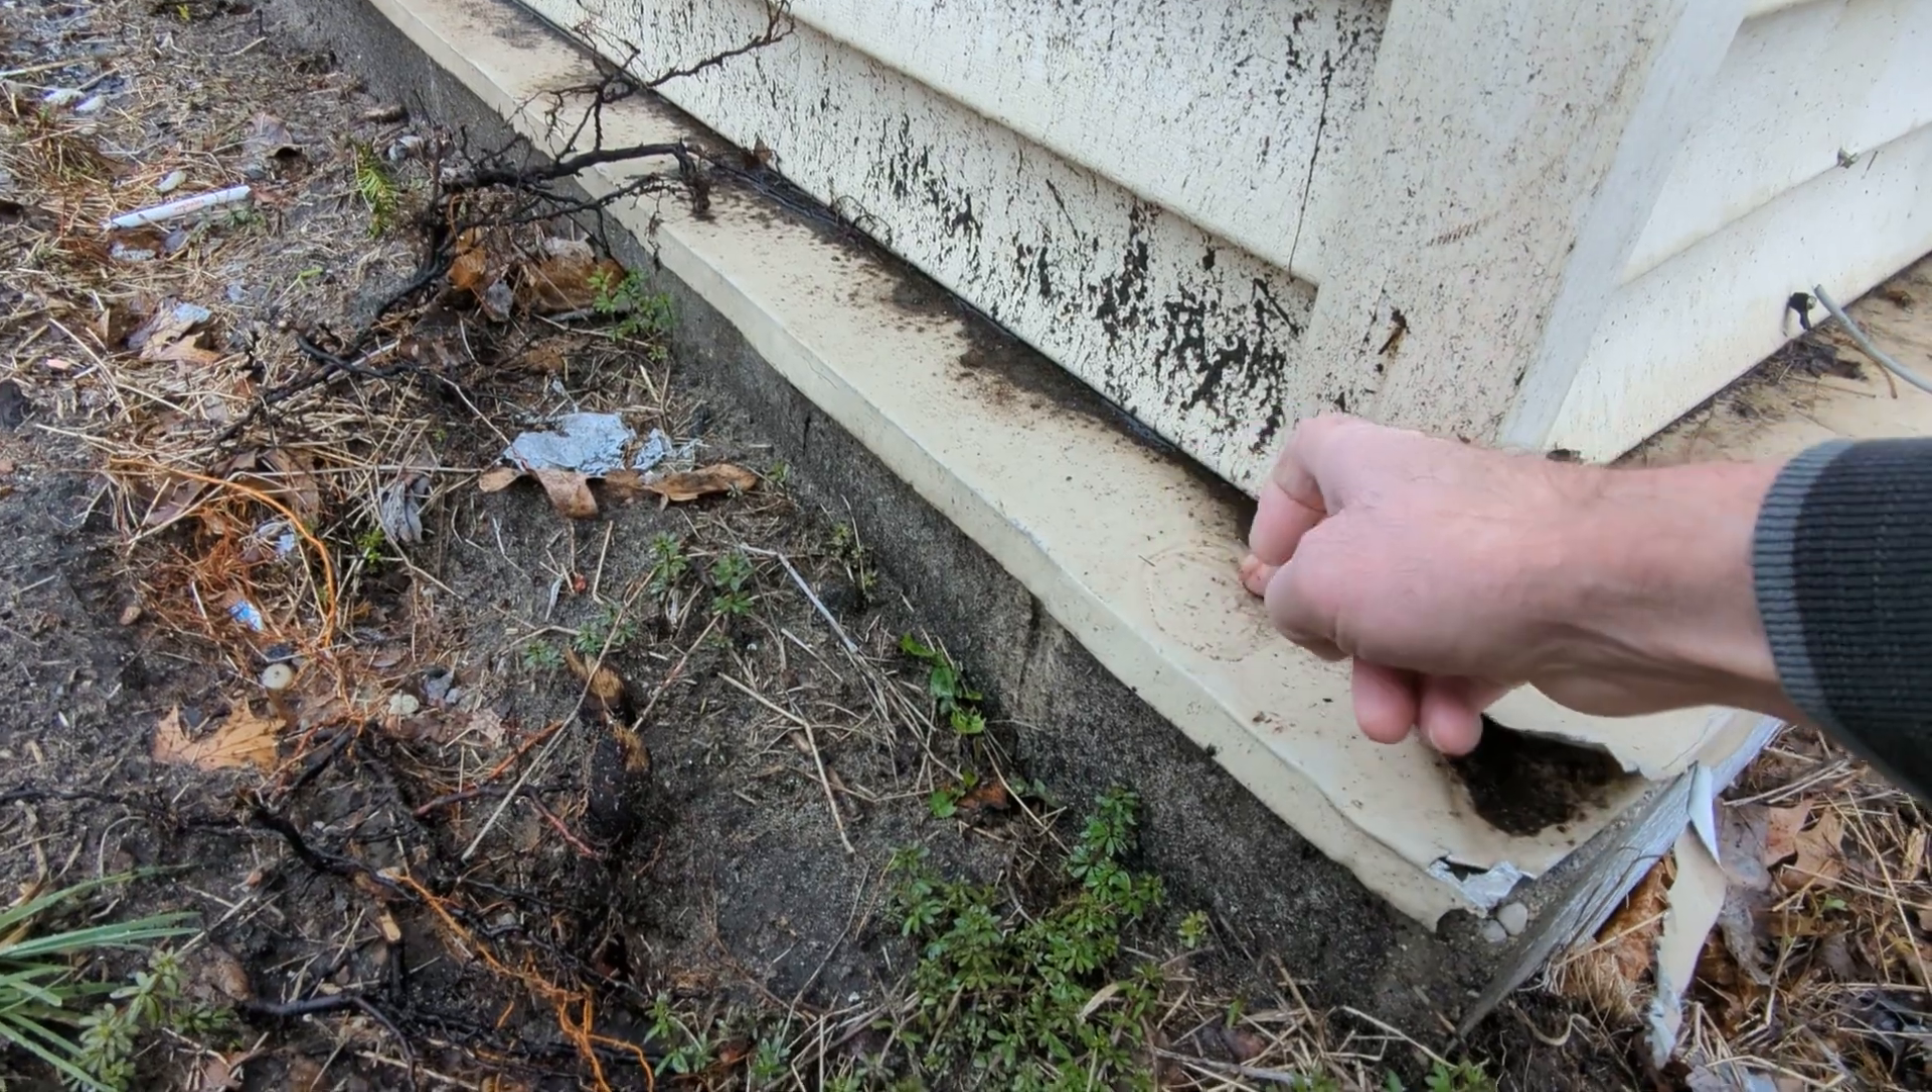As a matter of fact this part of the cladding was lifted when I got here and you can see right on top of that block wall that's where water's going to find its way in.